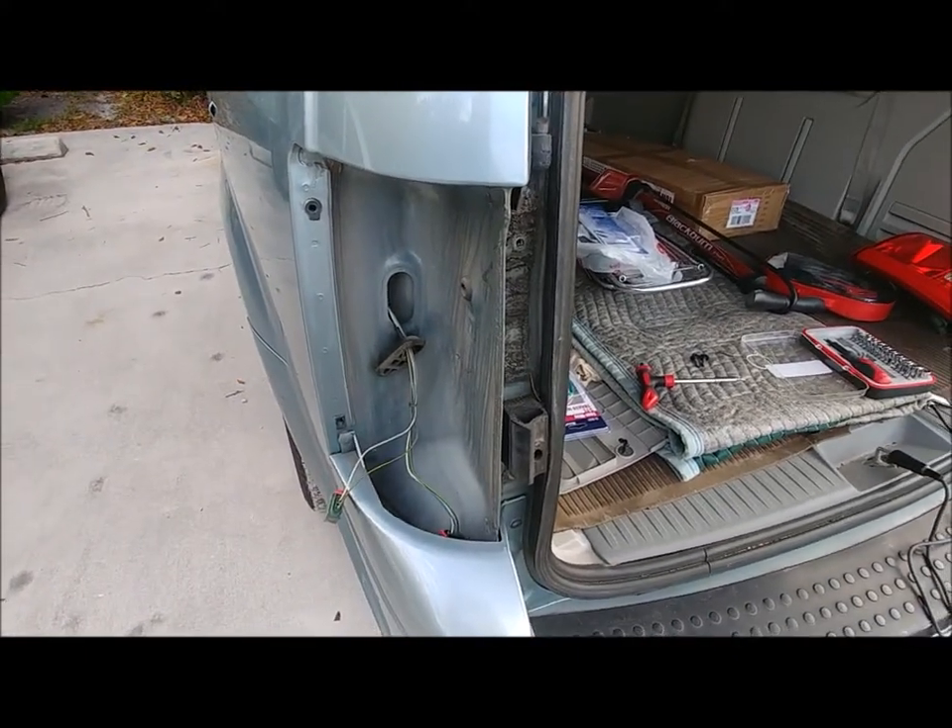So I've got my trailer wiring ready to go. Got my tail light out on the left side.